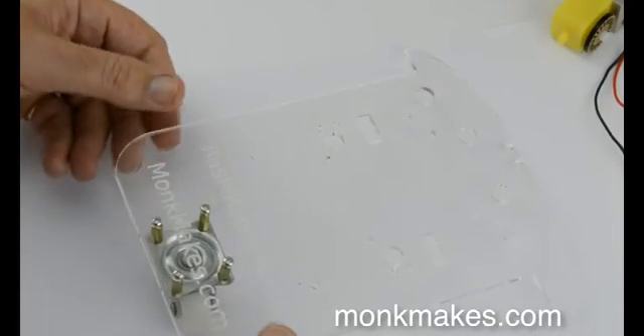Okay so there we go that's the caster attached.